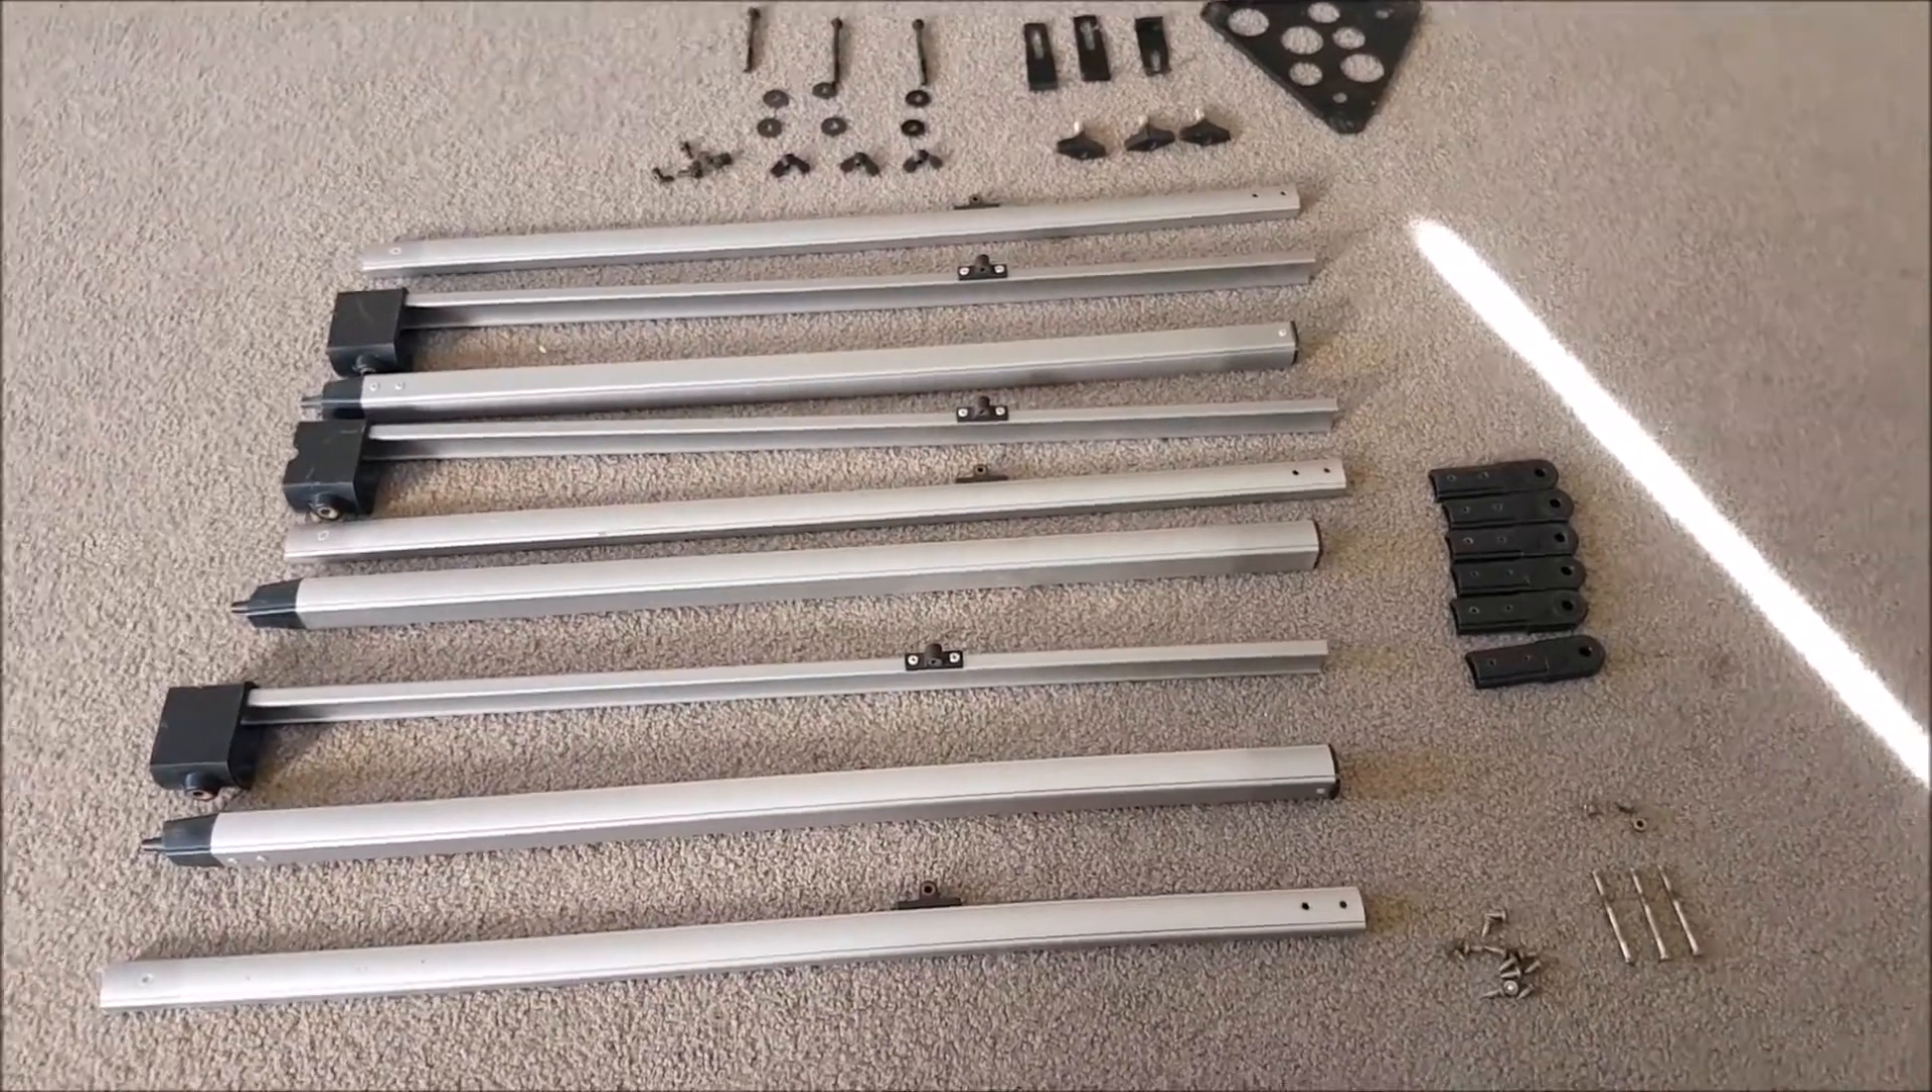Right, so the tripod has been disassembled.